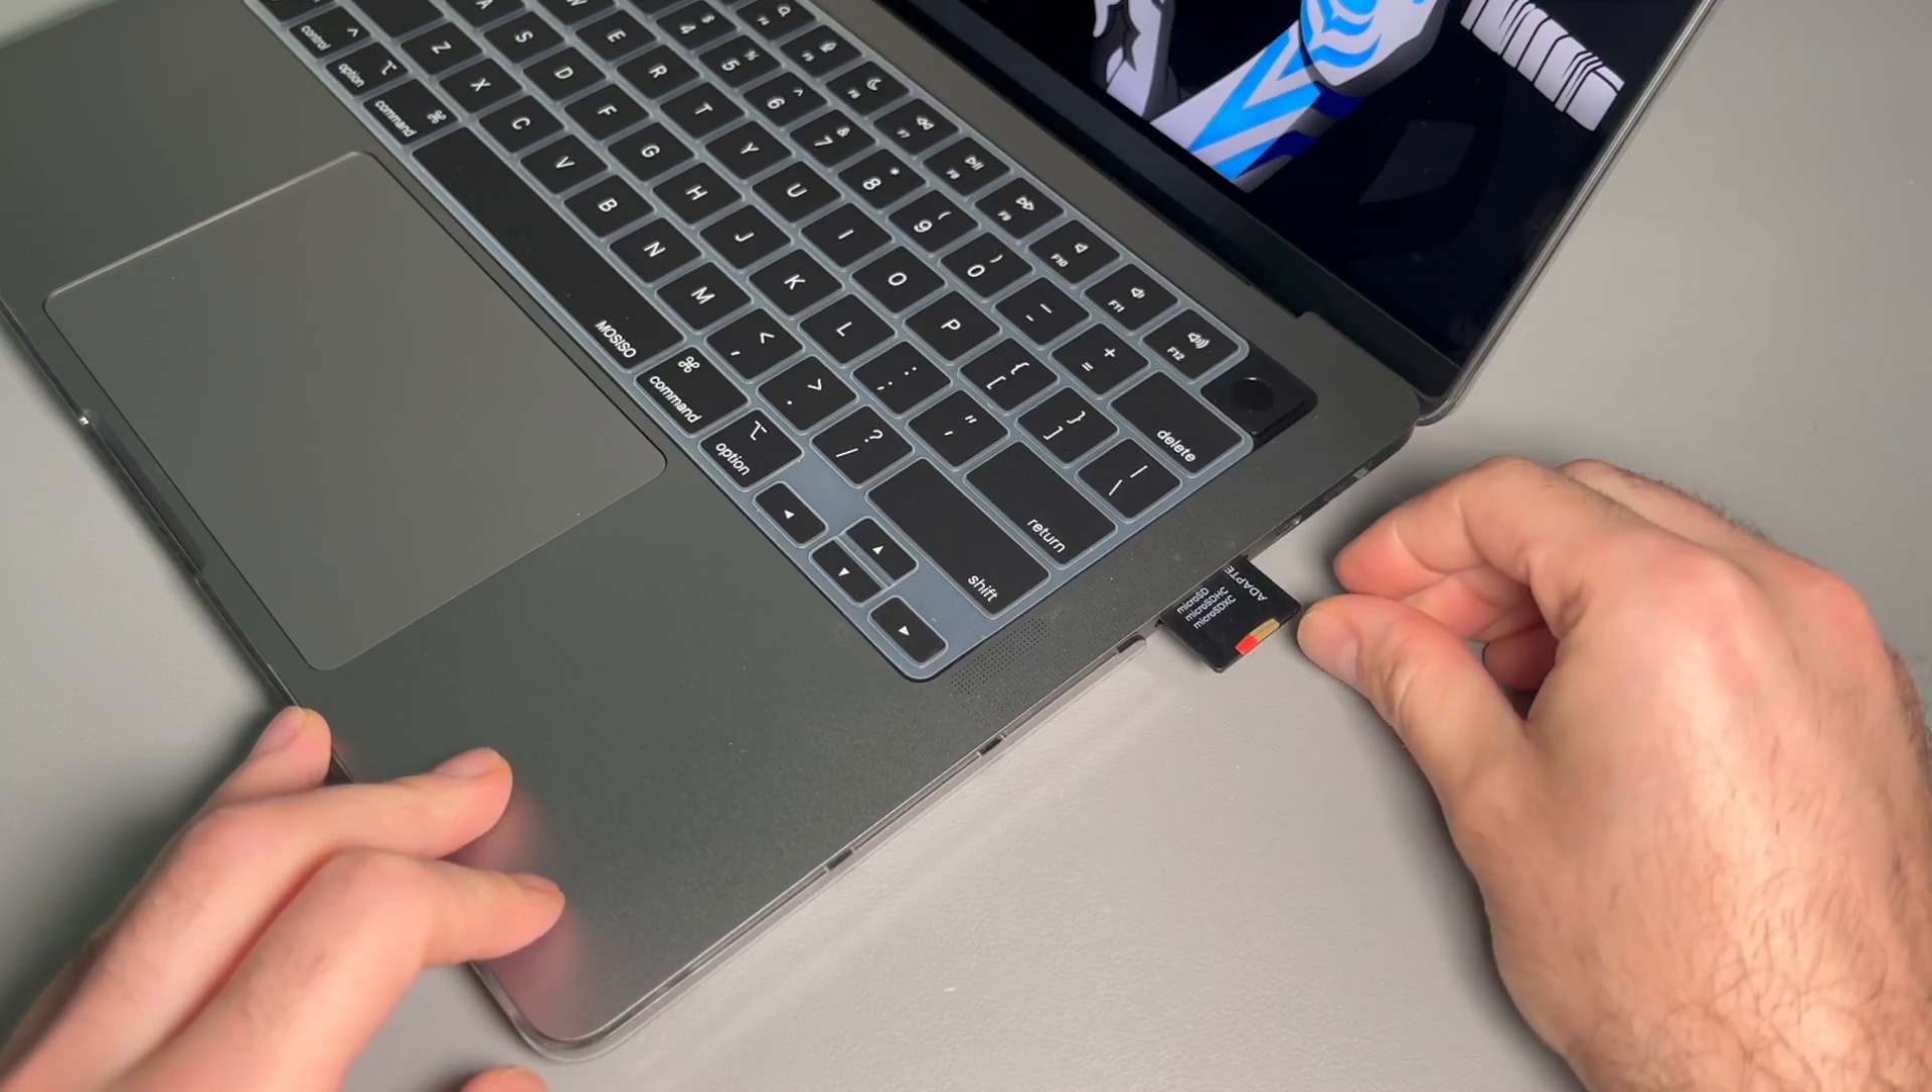This is what it would look like with an sd card in it sticks out quite a bit.